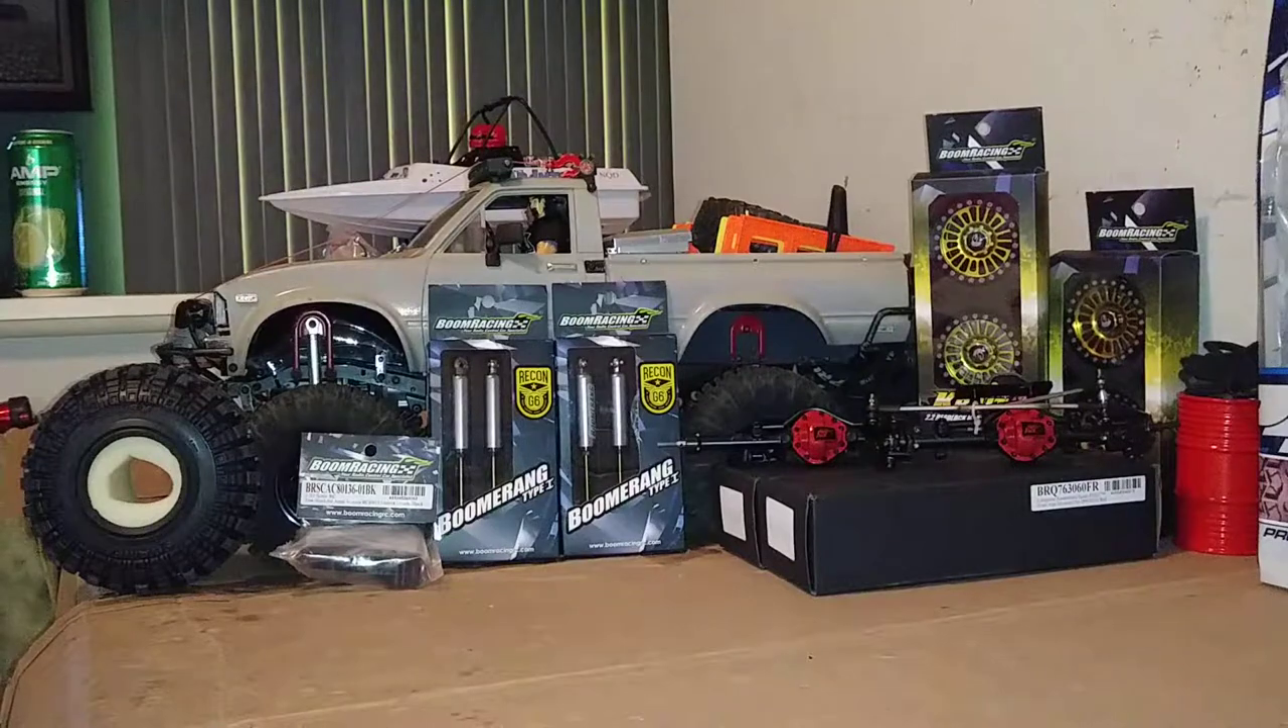I have a whole mess of parts here that need to go on the TF2.